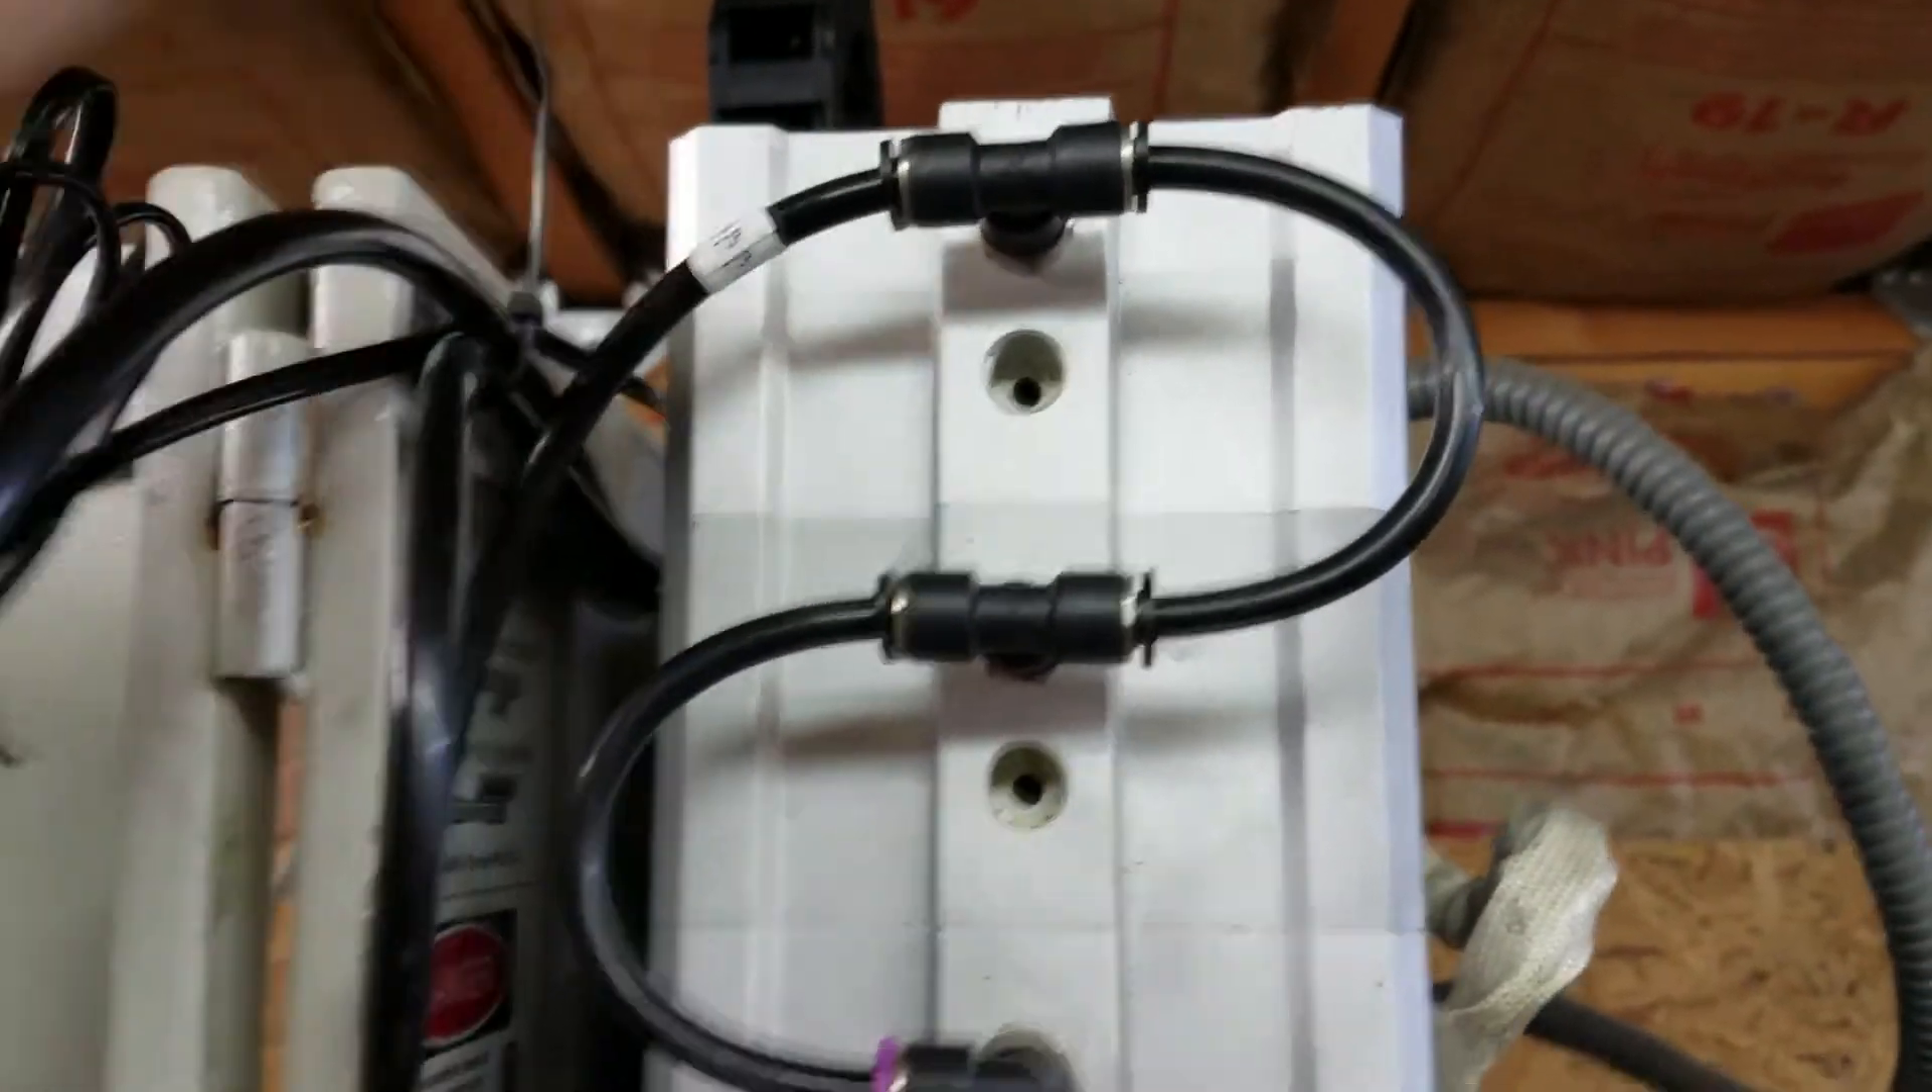So, I went and, uh, hooked up the hoses, the top and the bottom.